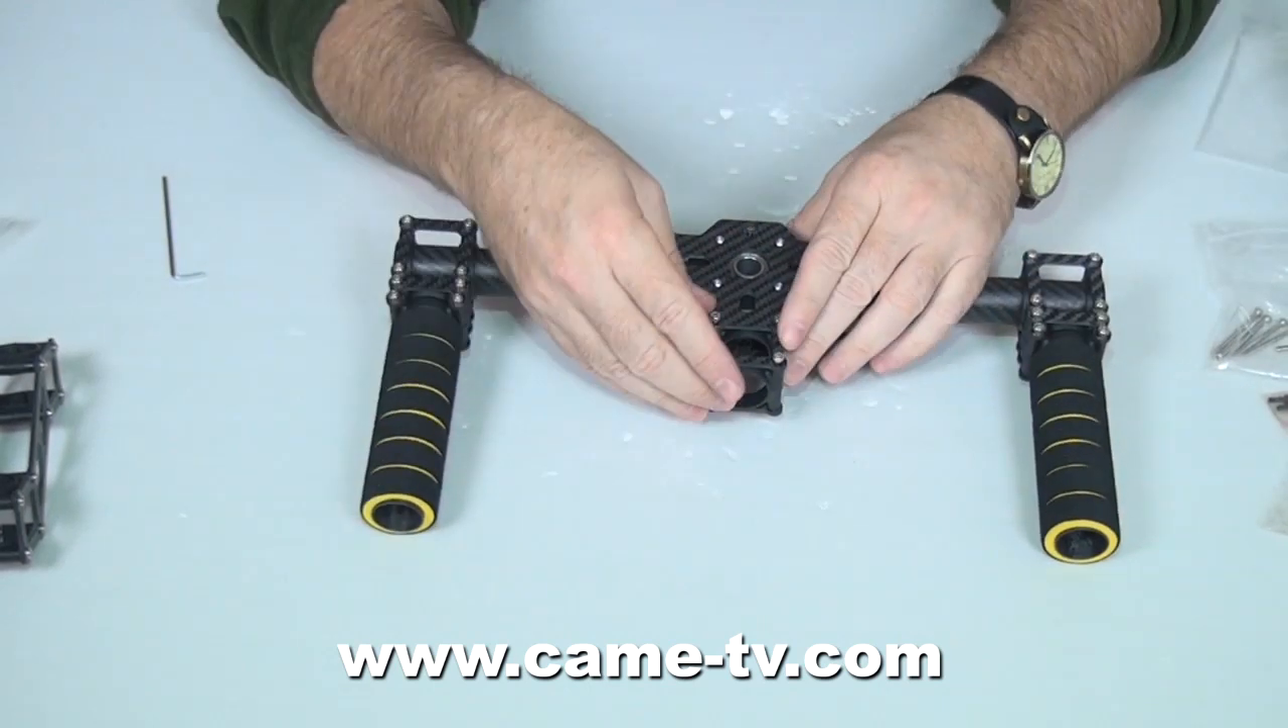Now you have the handles in place.